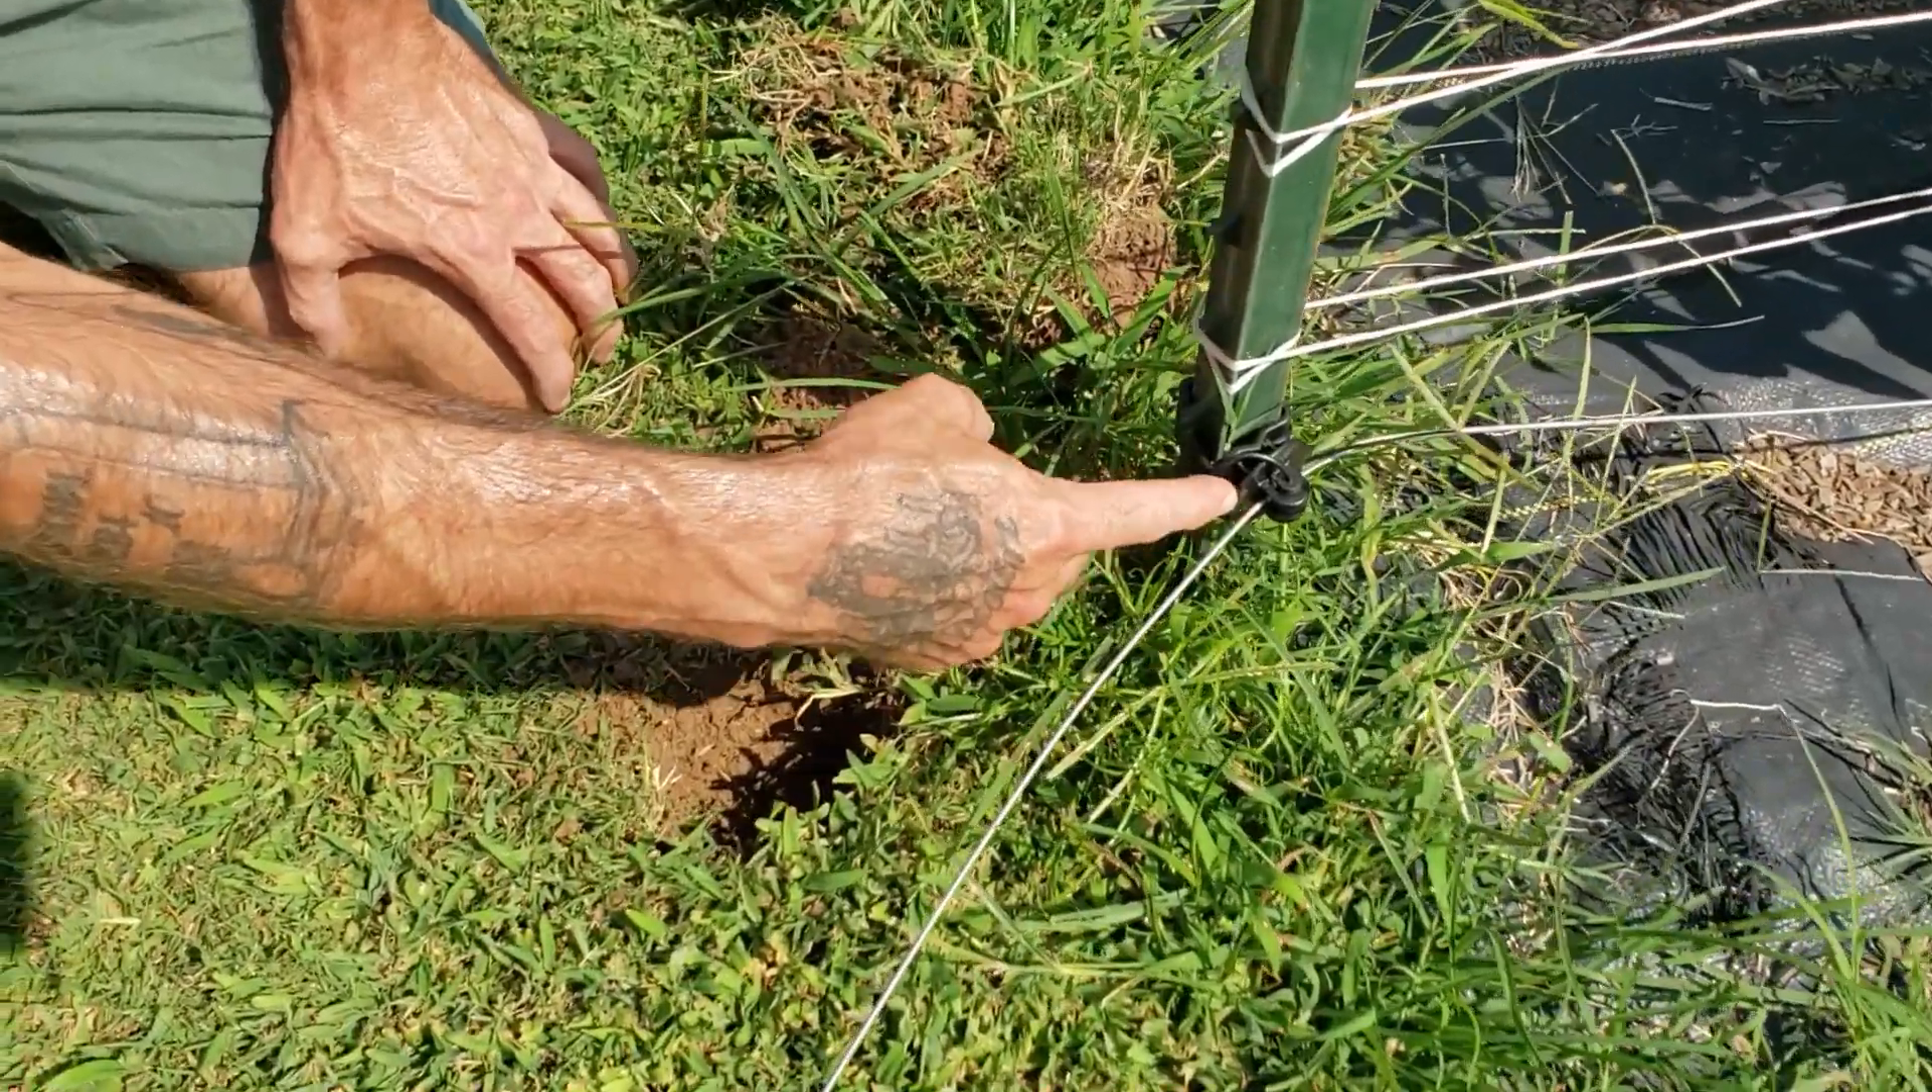We've got our galvanized steel line that we ran through these pin insulator clips.